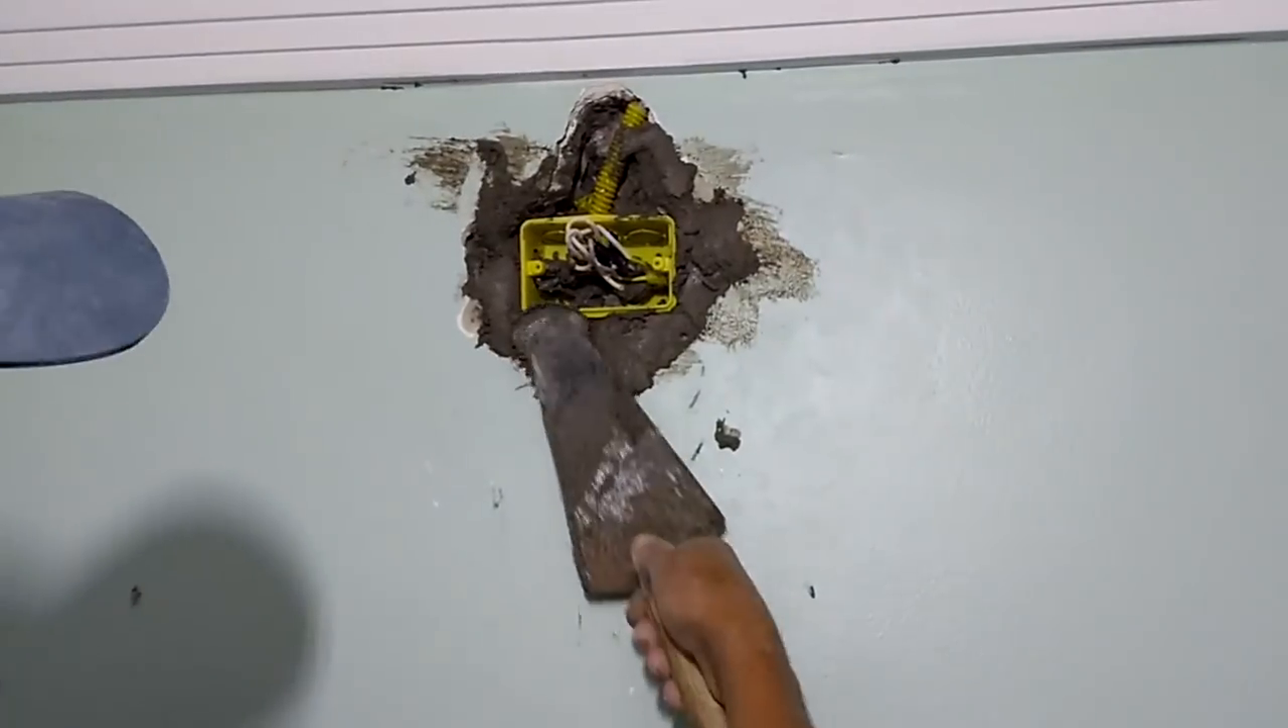Olha aí ó, a caixinha está colocada meus amigos.